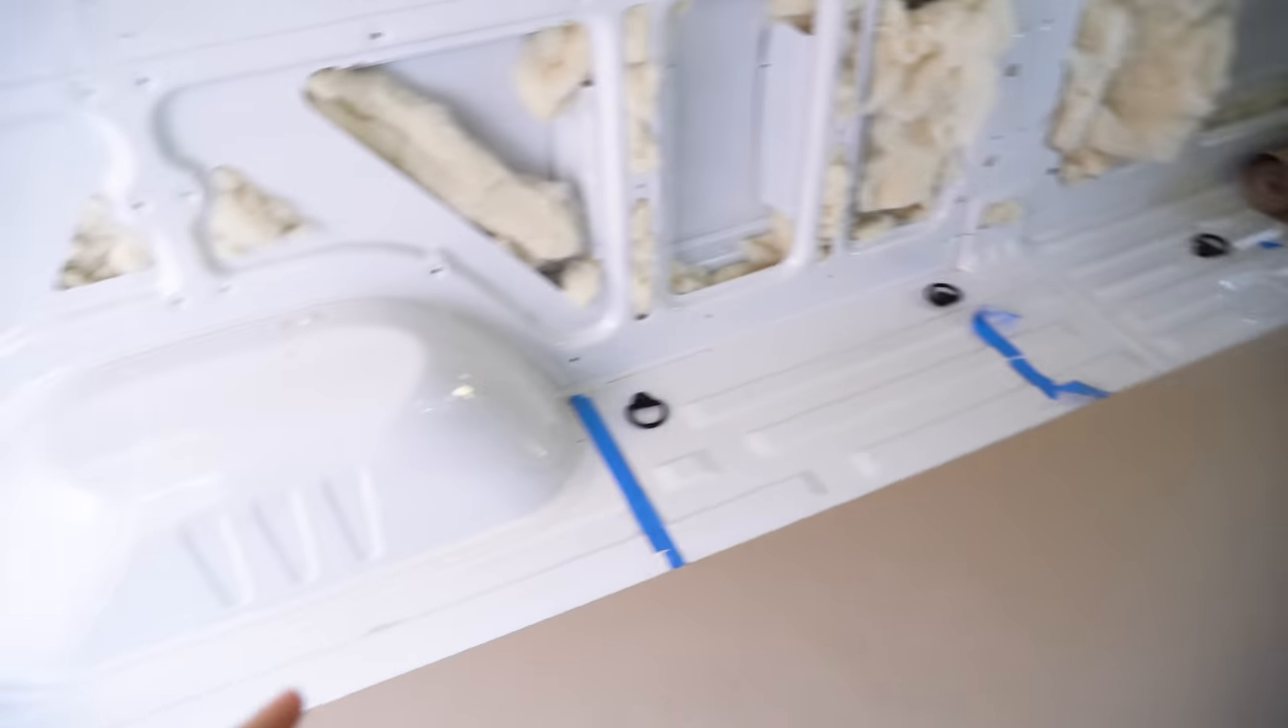So the next step is to start doing all the smaller areas around the wheel well and all these areas, but I still have these cargo rings in.